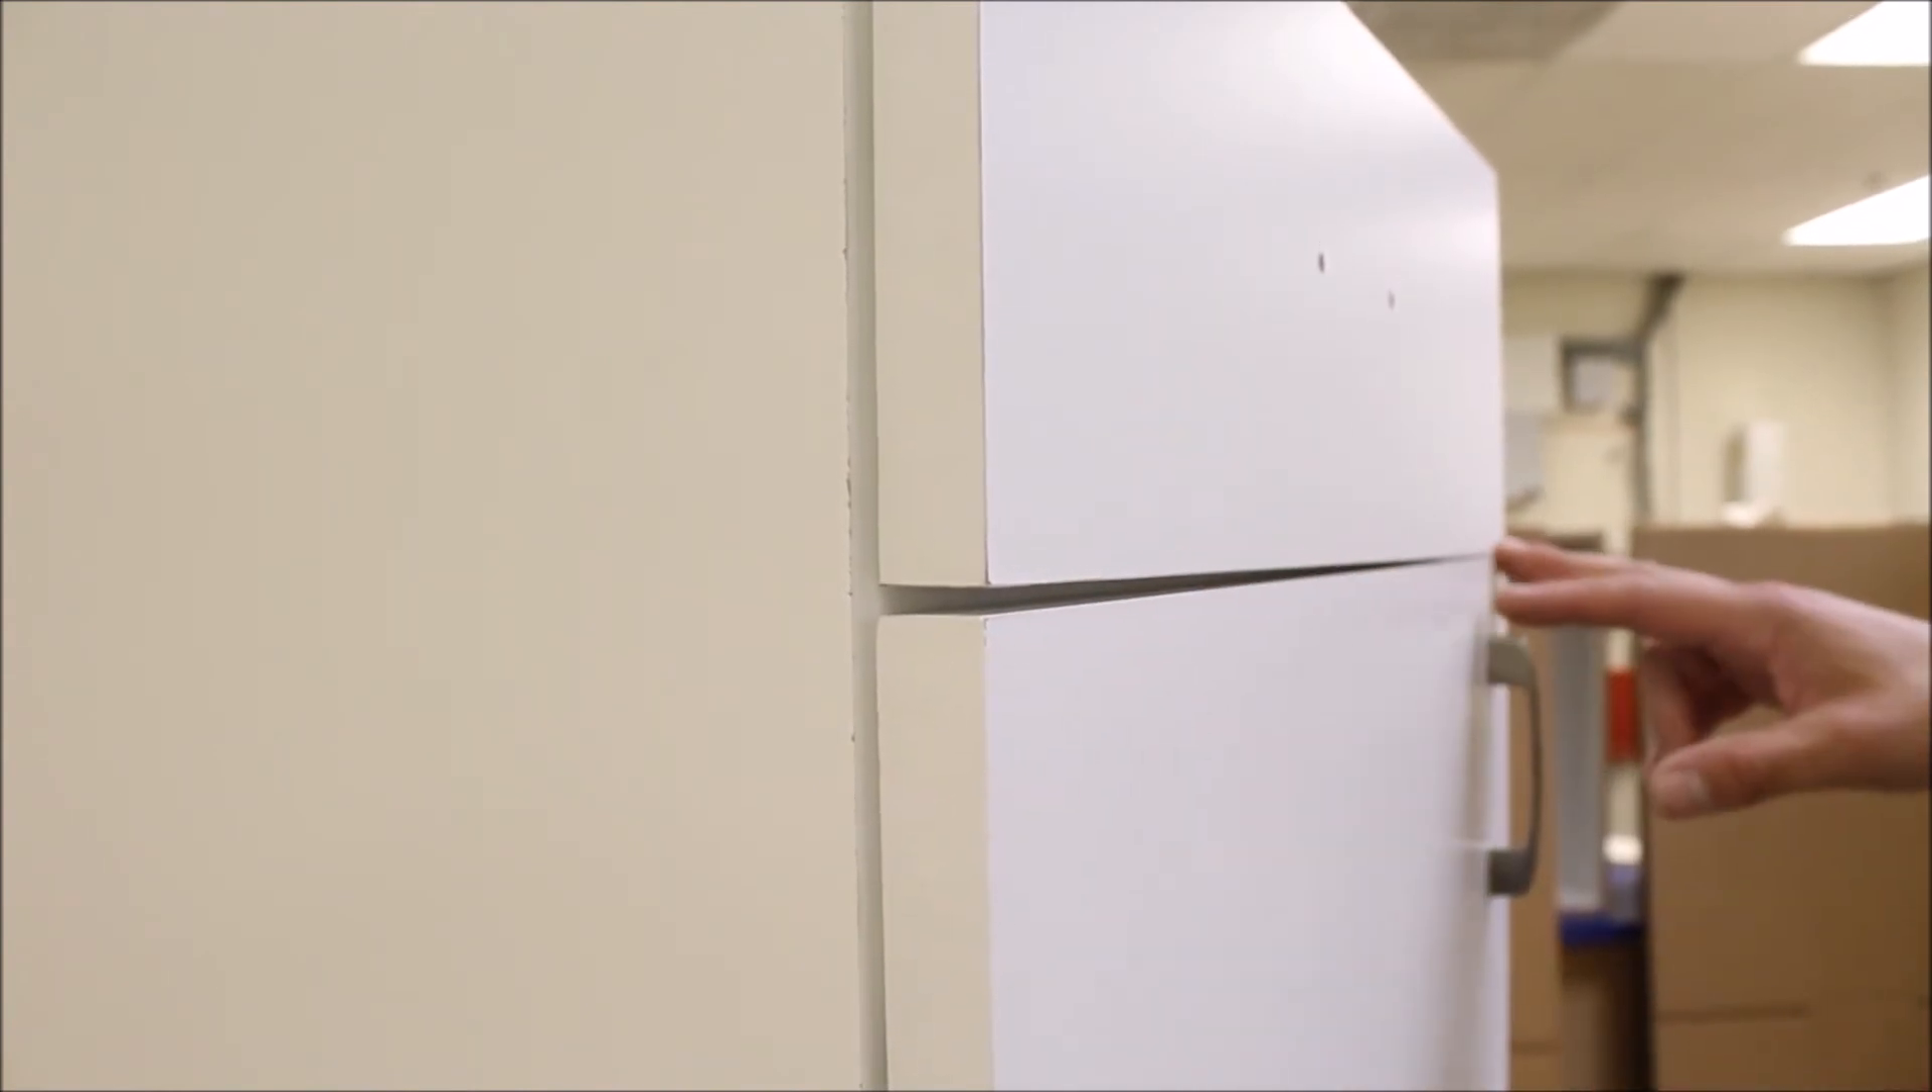Notice how off the reveal is right now.